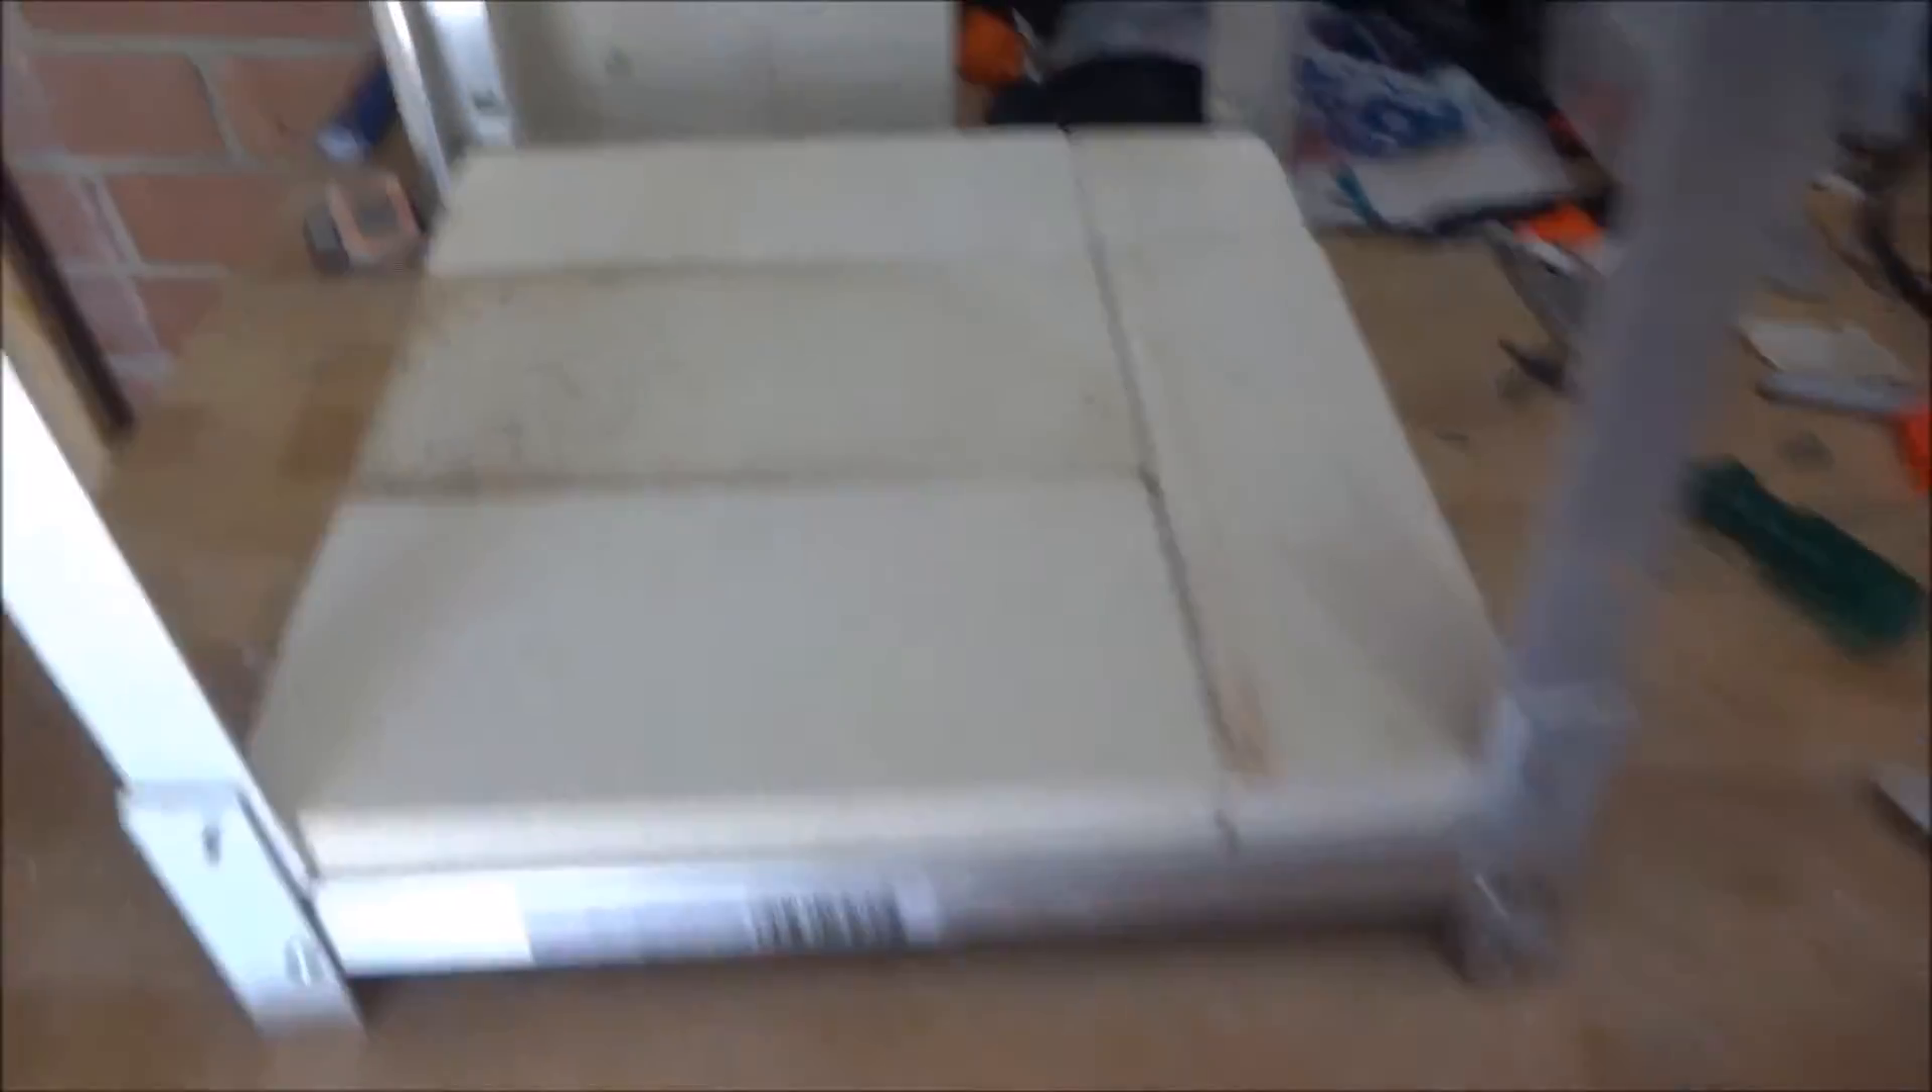I've installed the uh base which is insulating fire brick.